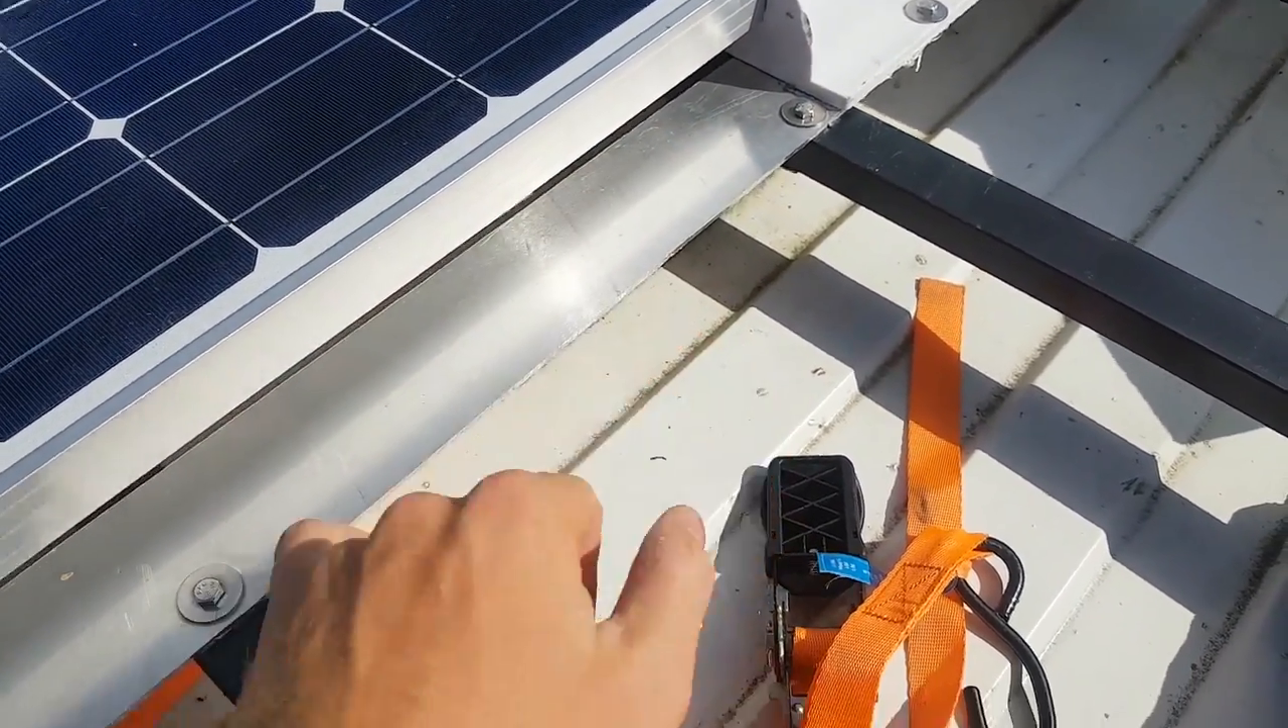So I just put on these aluminium struts, which bolt on.